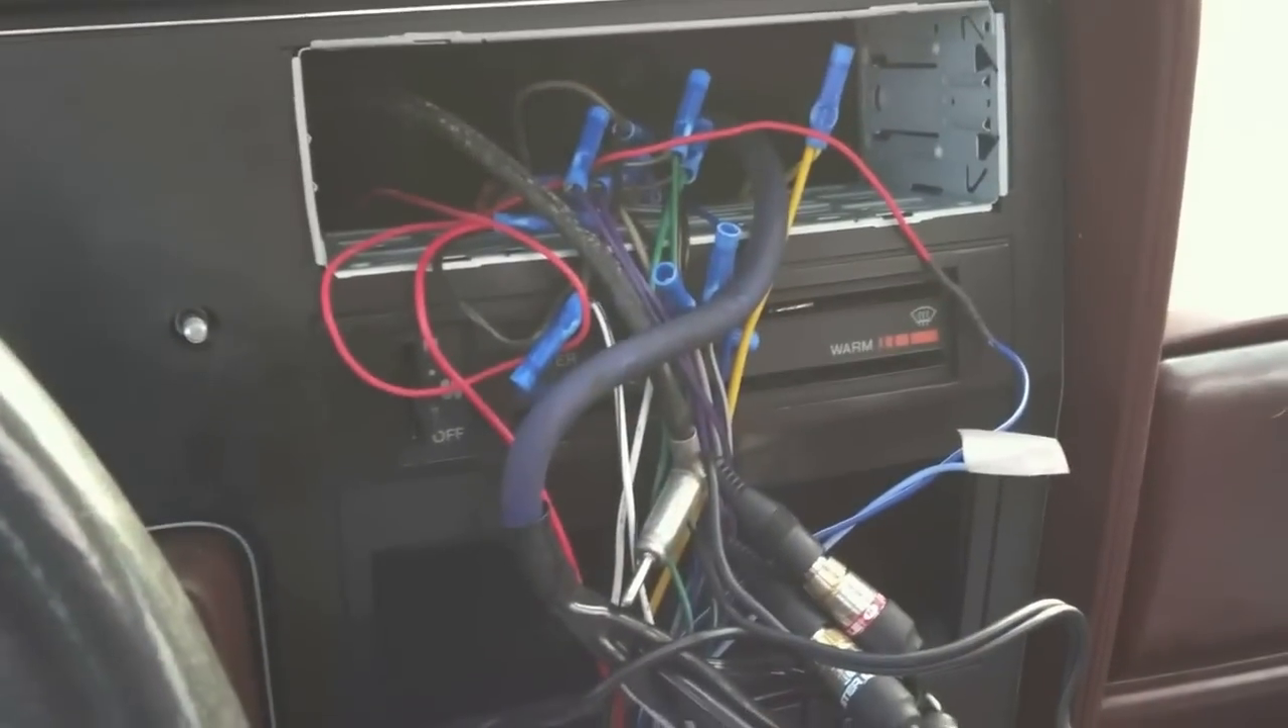I've got the radio out of the dash now.